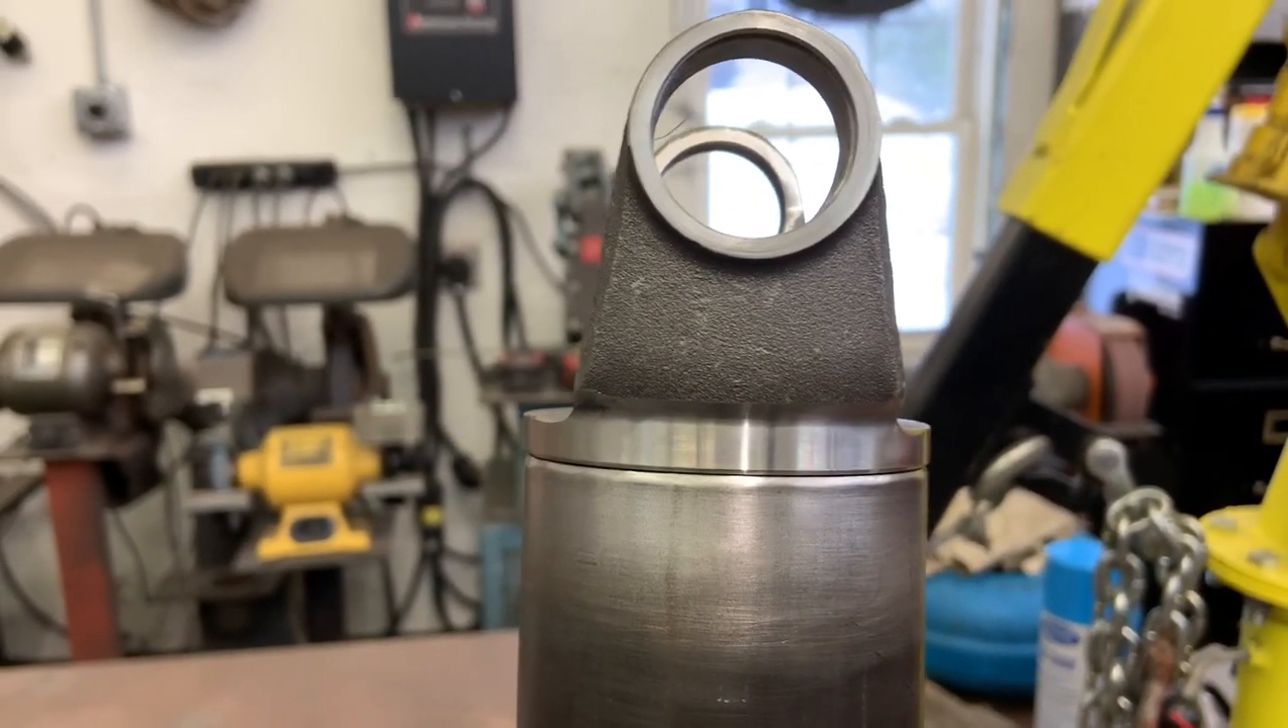Now I have a perfectly machined square edge against my perfectly square shaft.